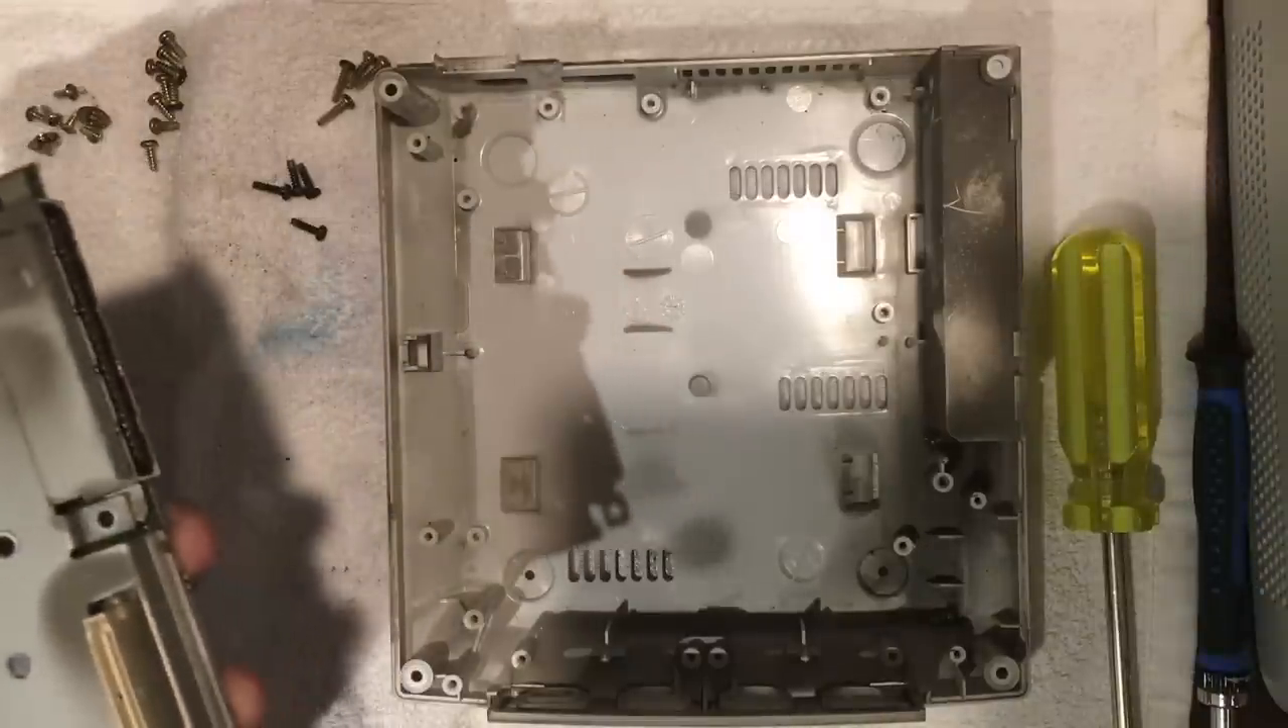So we've removed the board entirely.